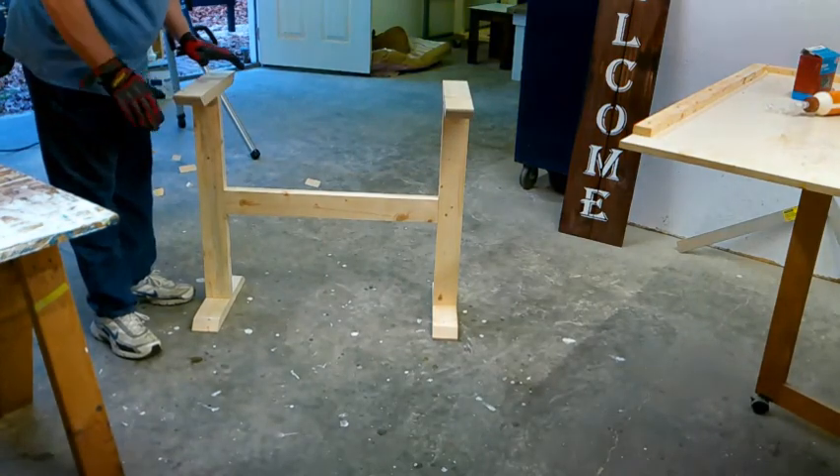So we got our stretchers on here now.